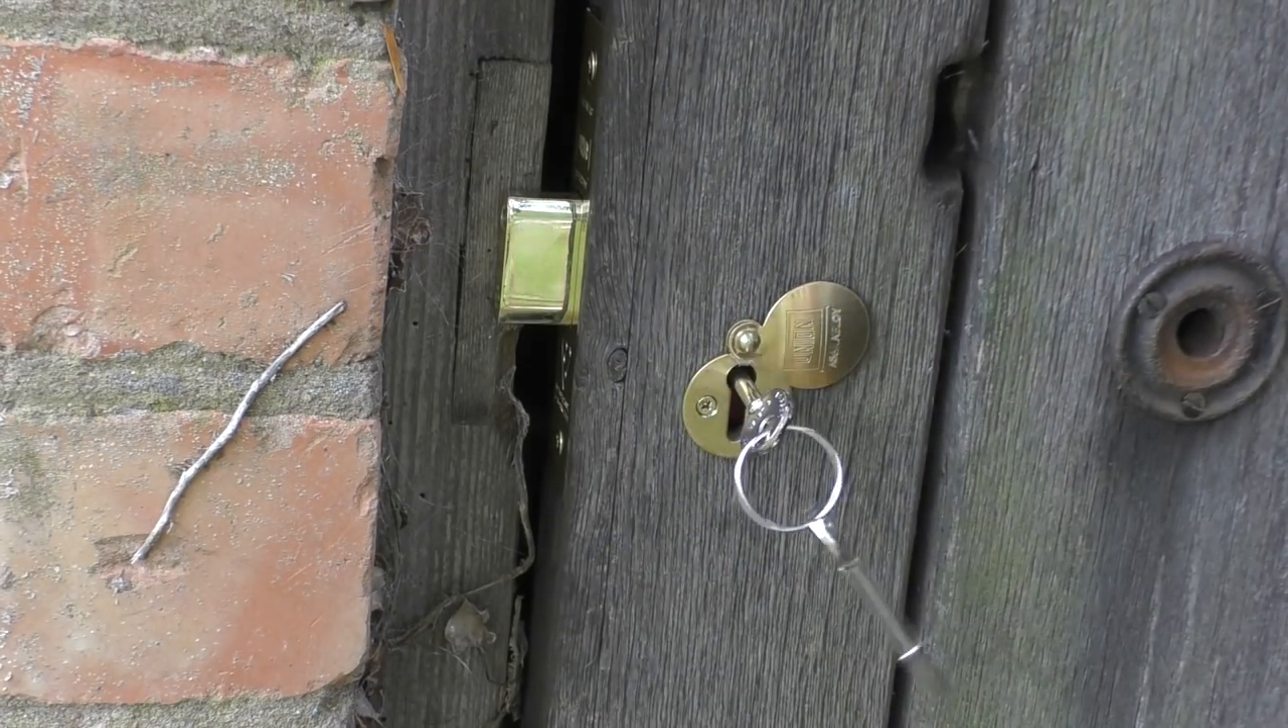What's not ideal here is the gap between the door and the frame.